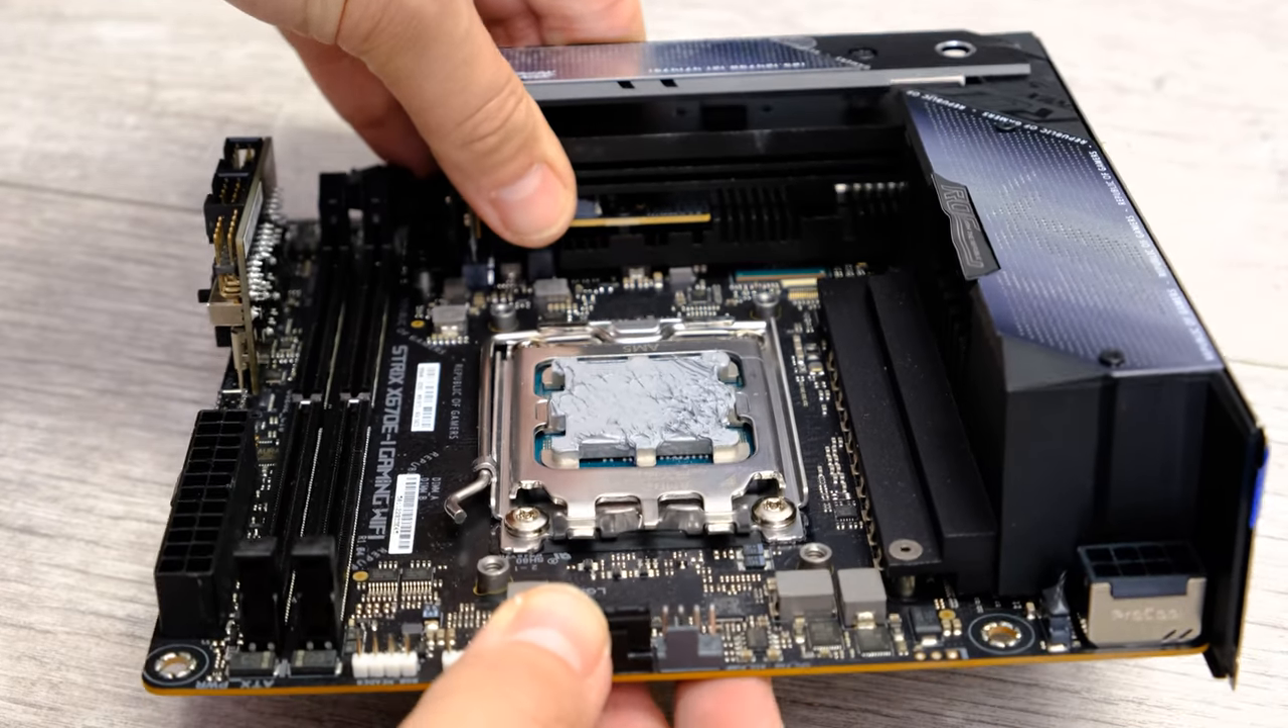Okay so we've just removed the cpu cooler and um yeah it's it's not a pretty sight.